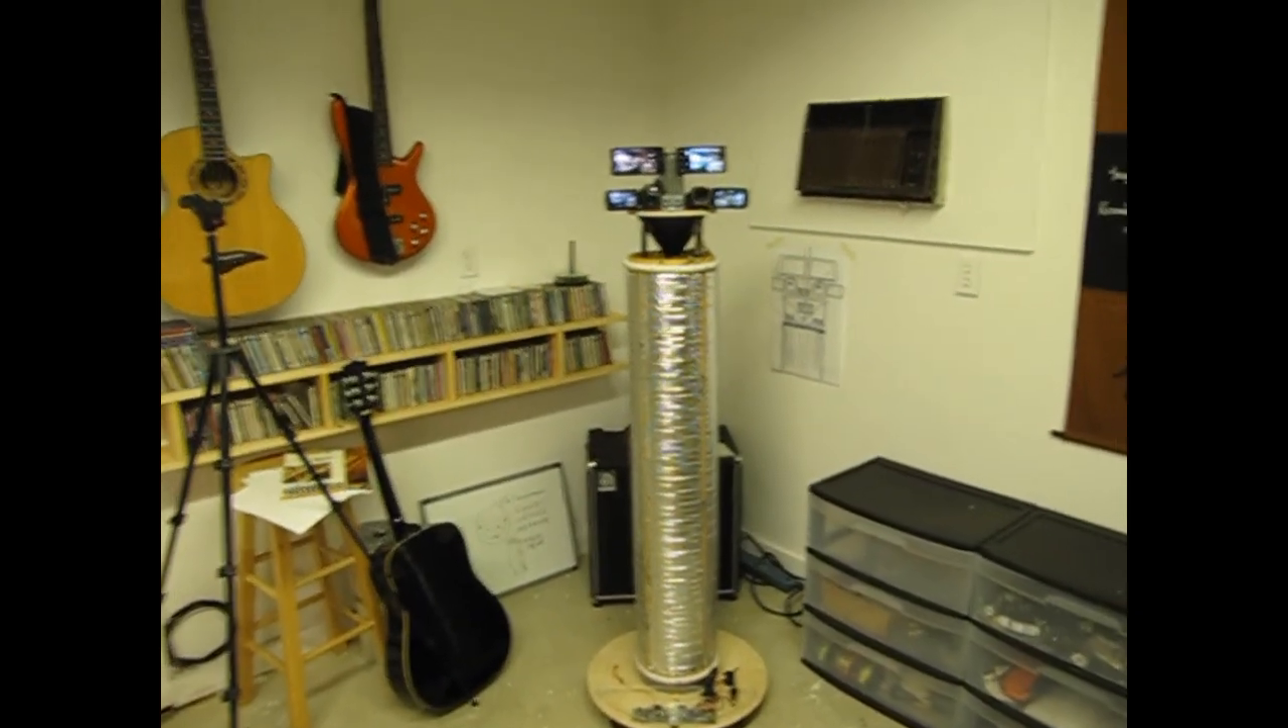So here's photon with all cameras mounted up on the head.